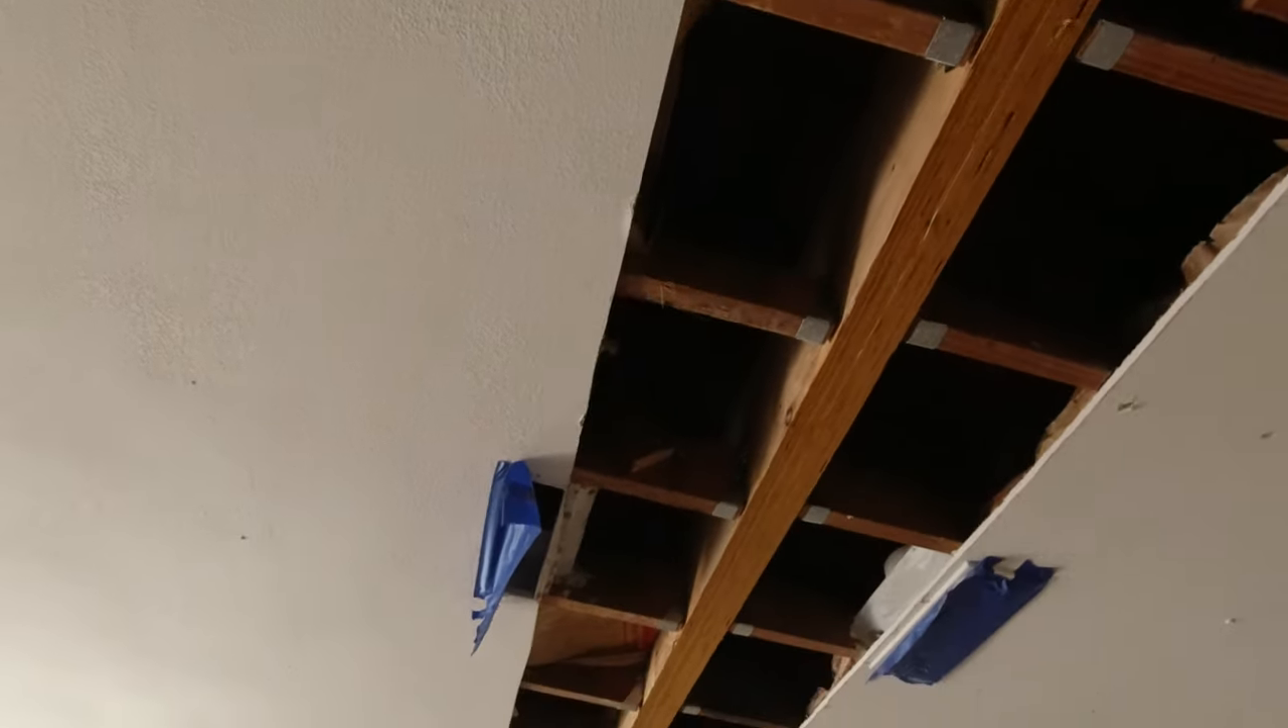The beam placement has been completed as you can see they finished putting all the brackets on the joists to the beam and the wall is gone.